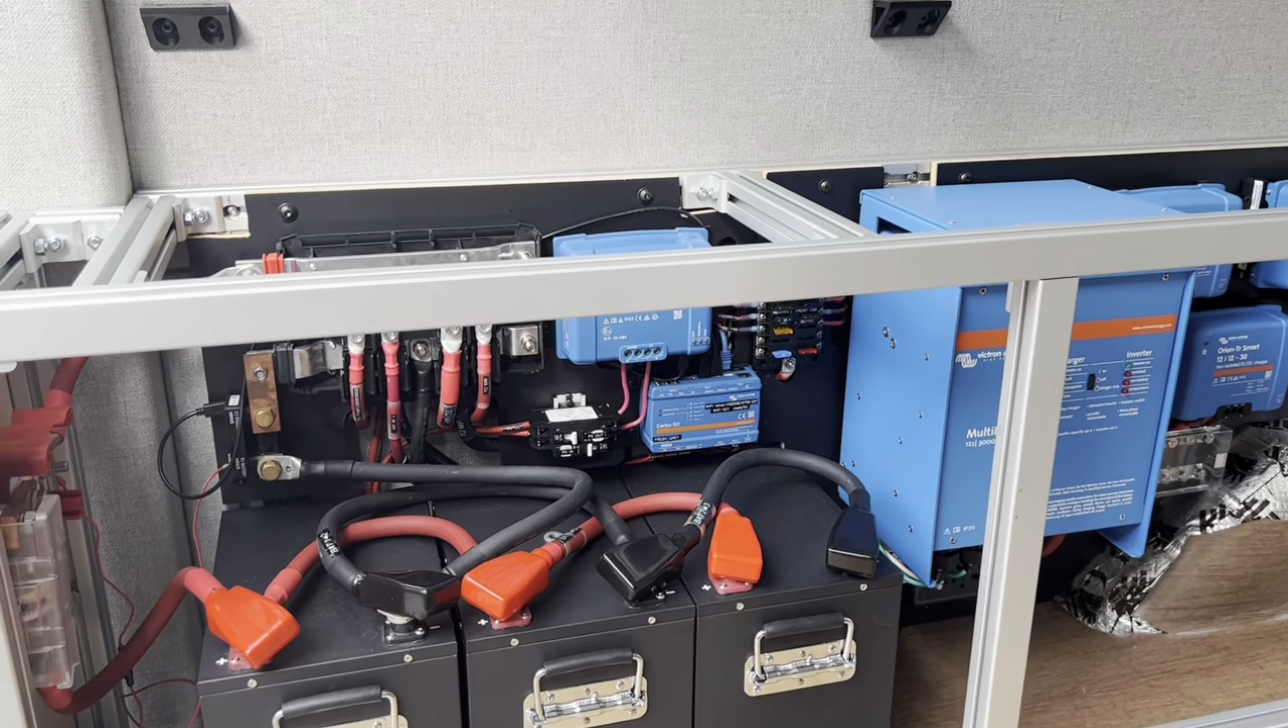So the electrical panel is now installed in the van.